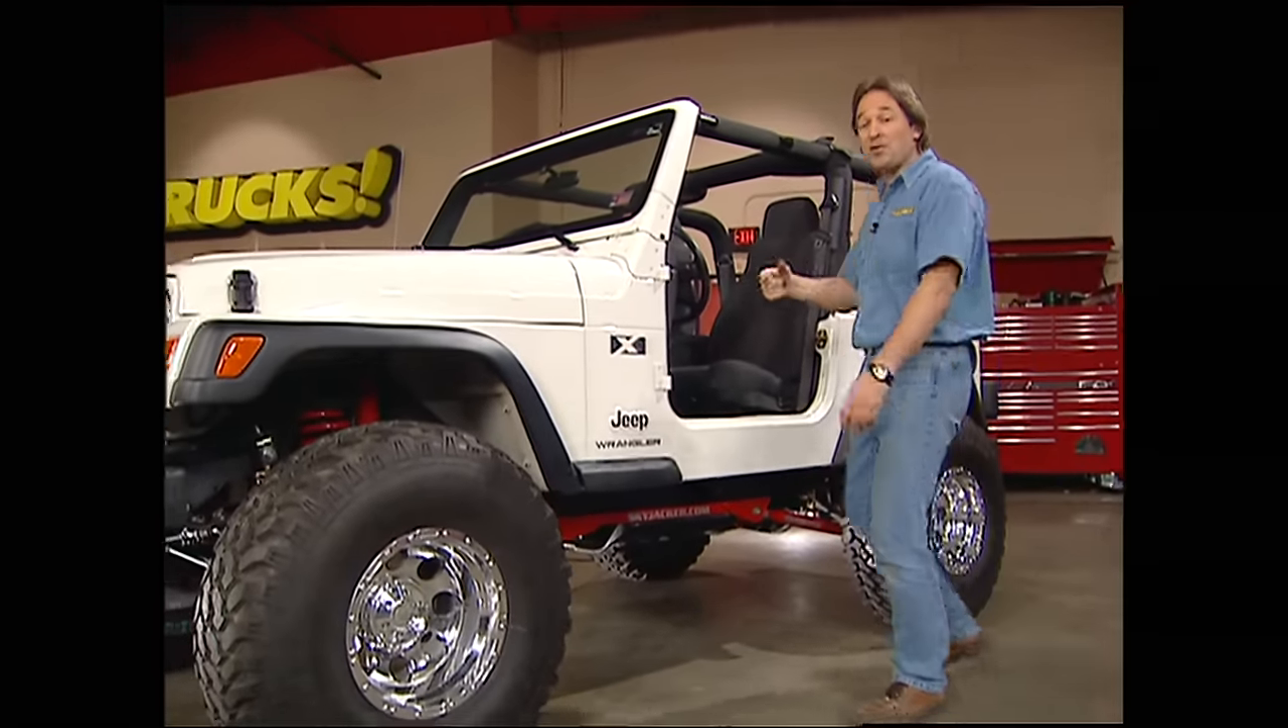Unfortunately, we've got a lot of rubber sticking out on the sides and that brings up a couple of issues.